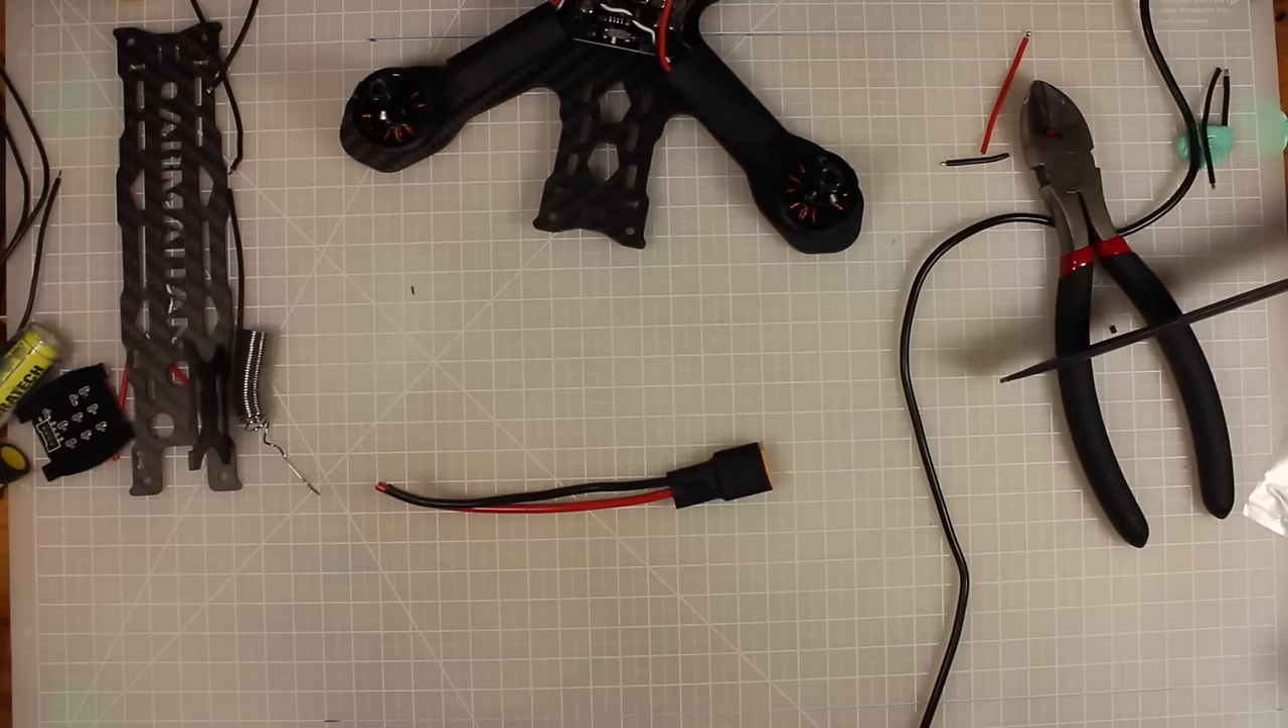Here's the finished xt60 connector just here.